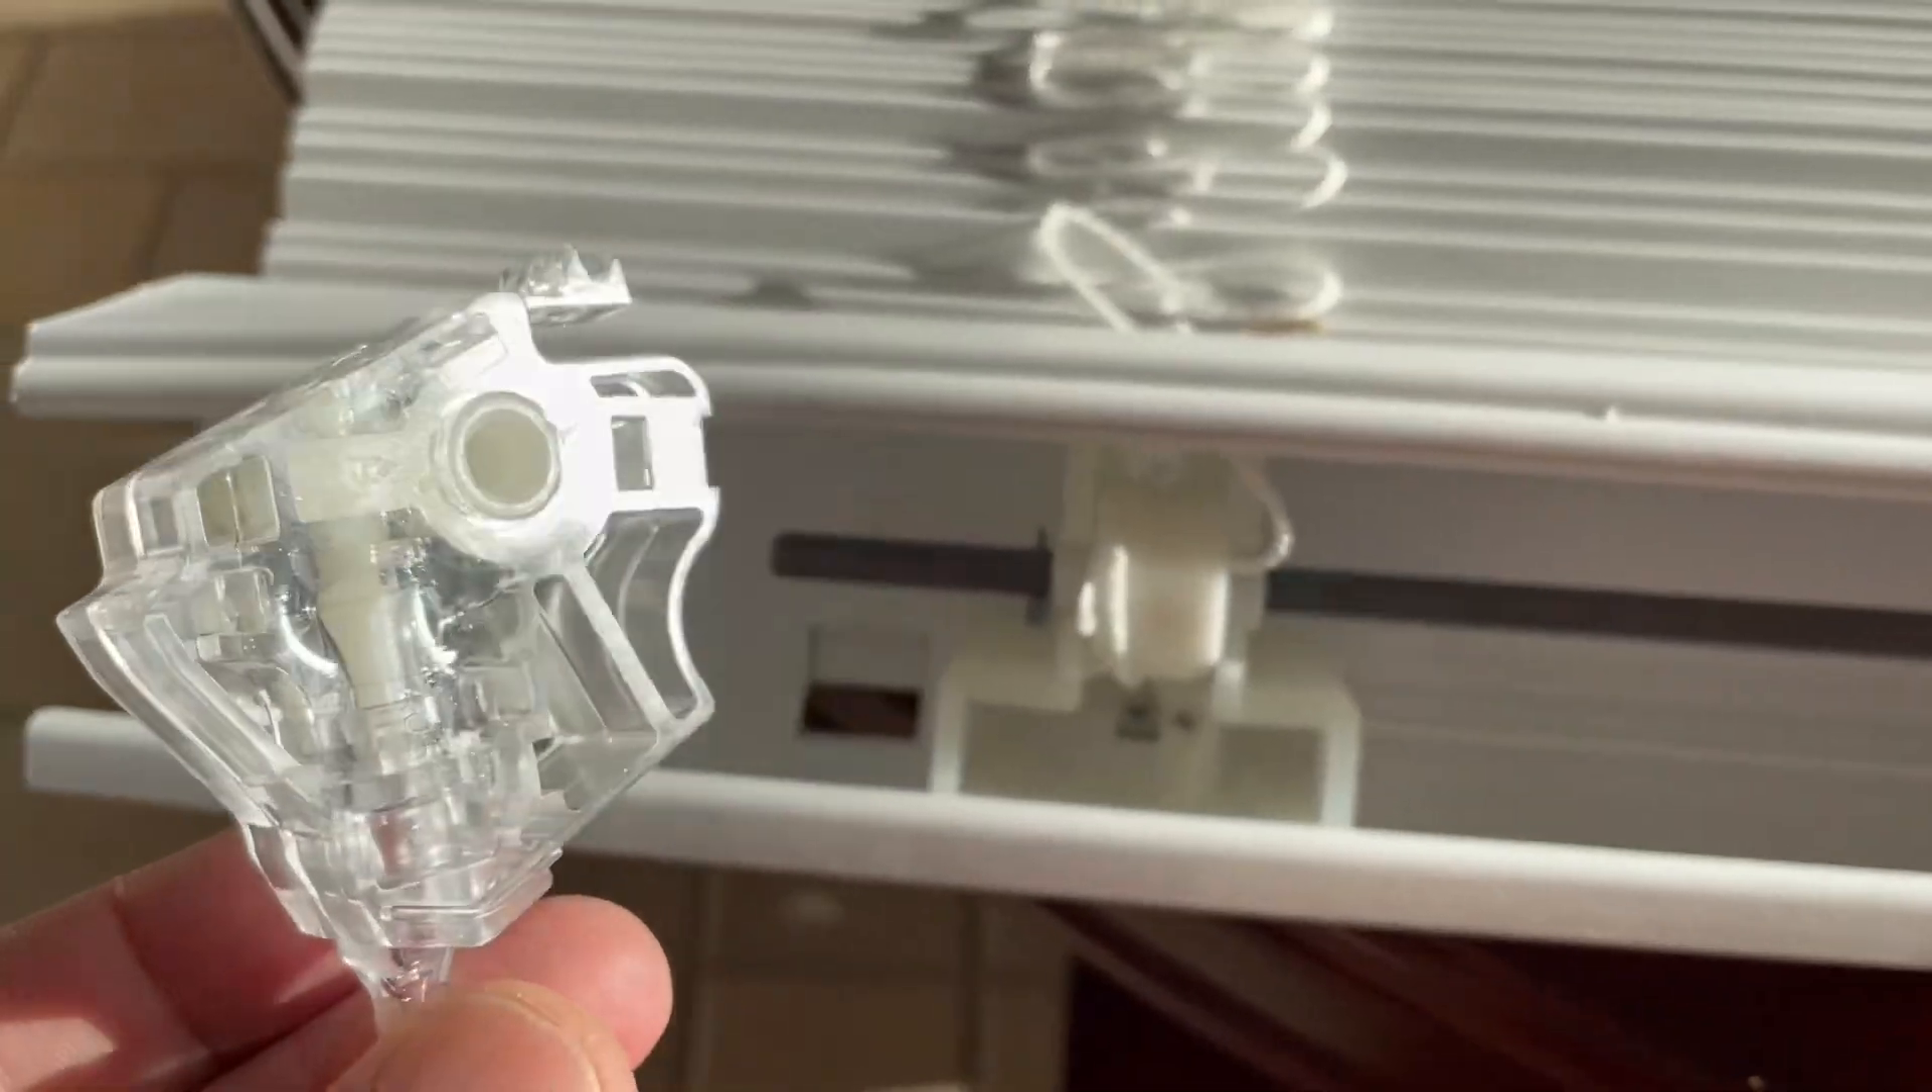As you can see right in here, I took this gear section off.